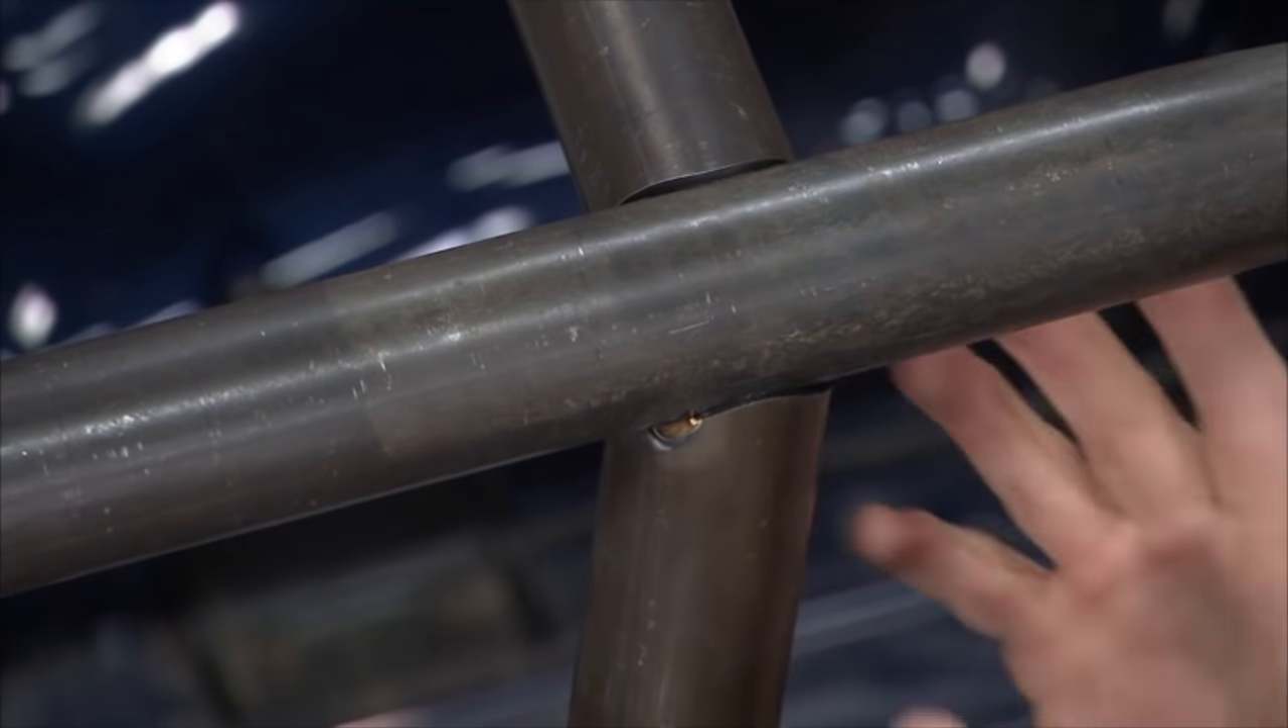If you get up in here close, there's three tubes all coming together right here, and there's virtually zero gap.